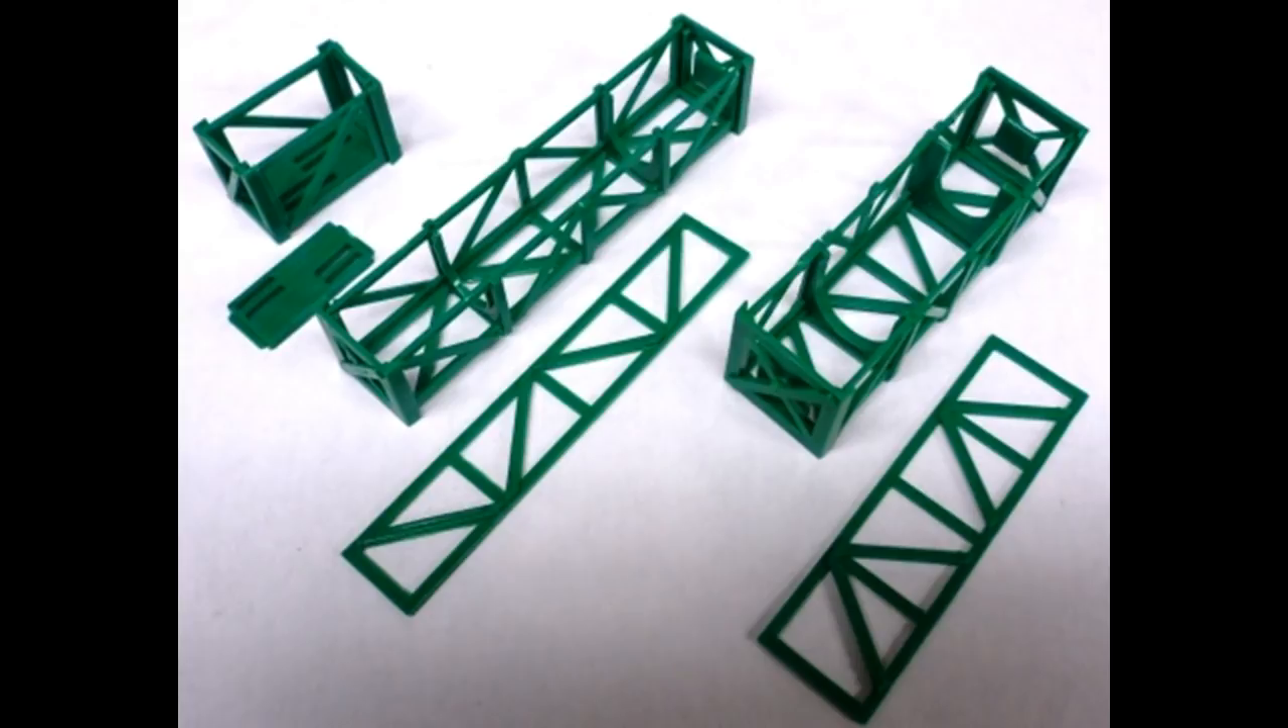And I left the tops off until the completed missiles will be placed inside.